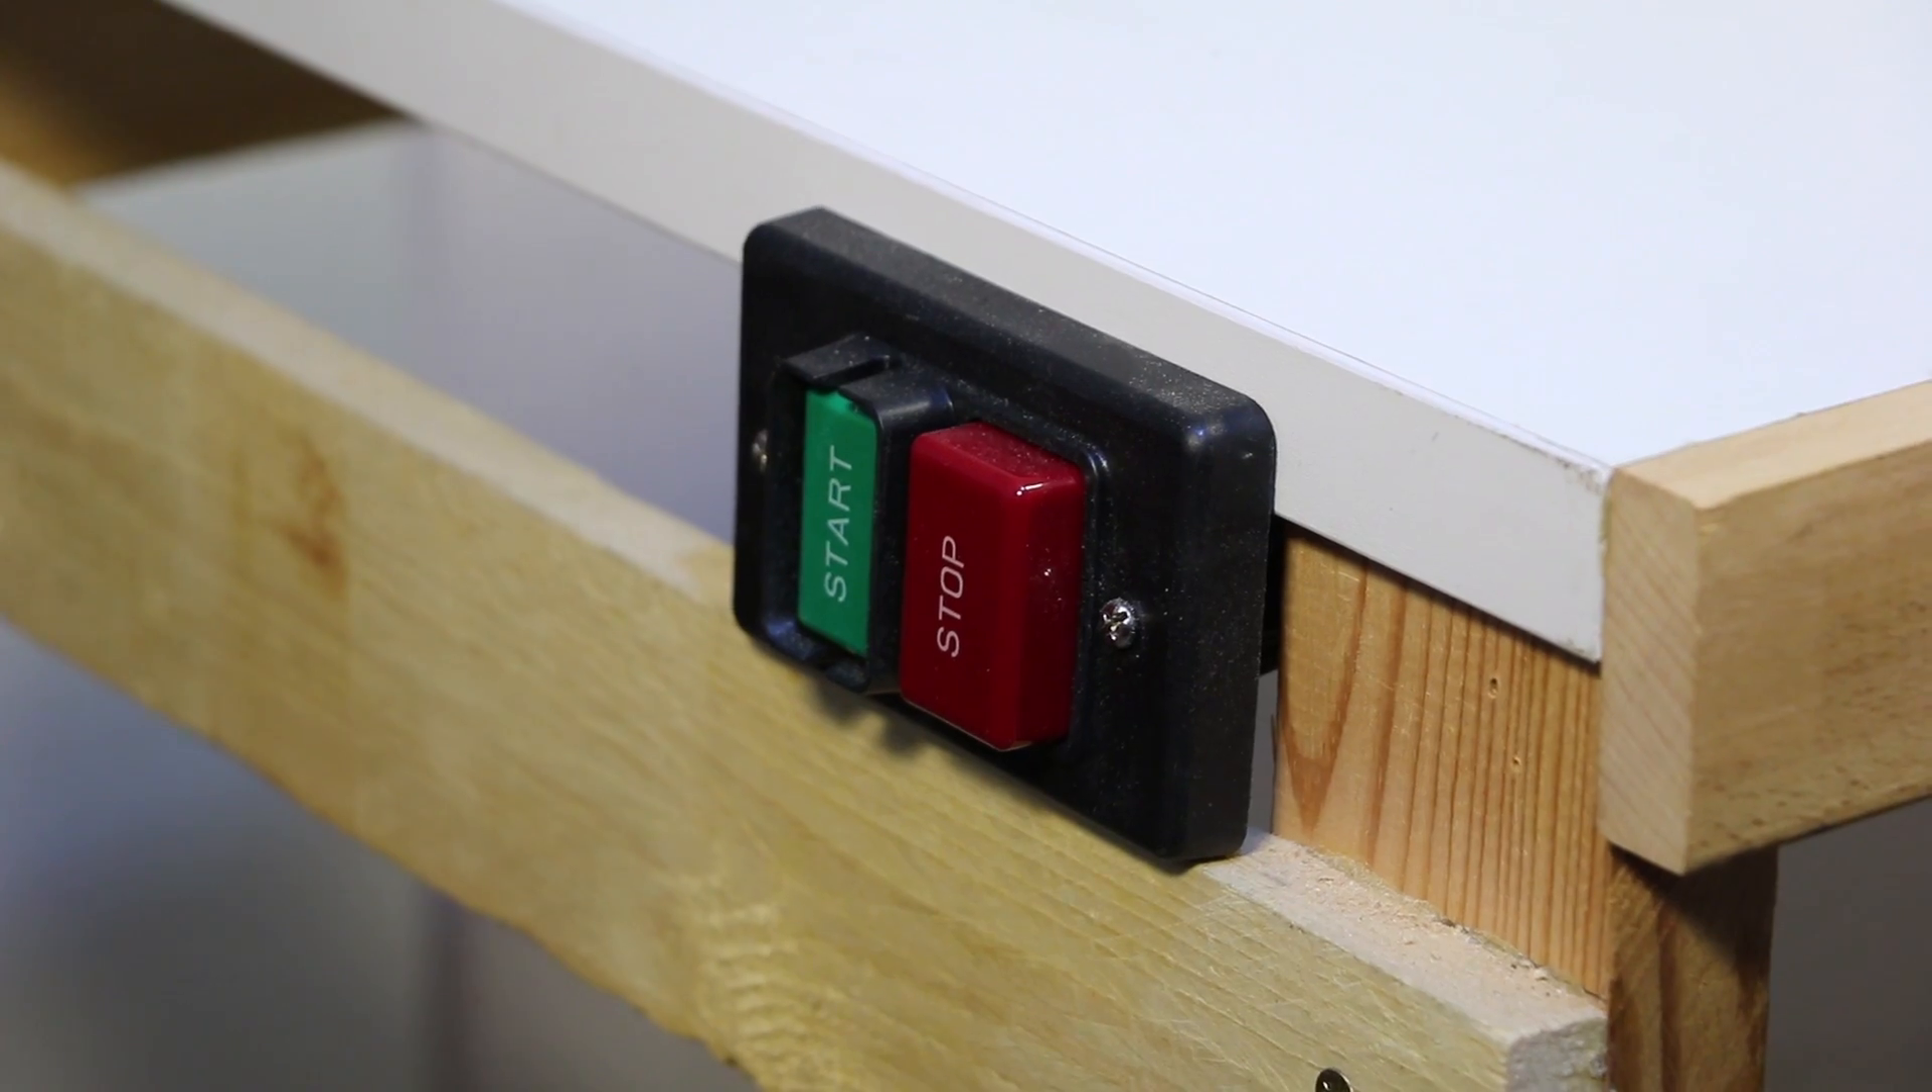And I also added an on-off switch for the saw.